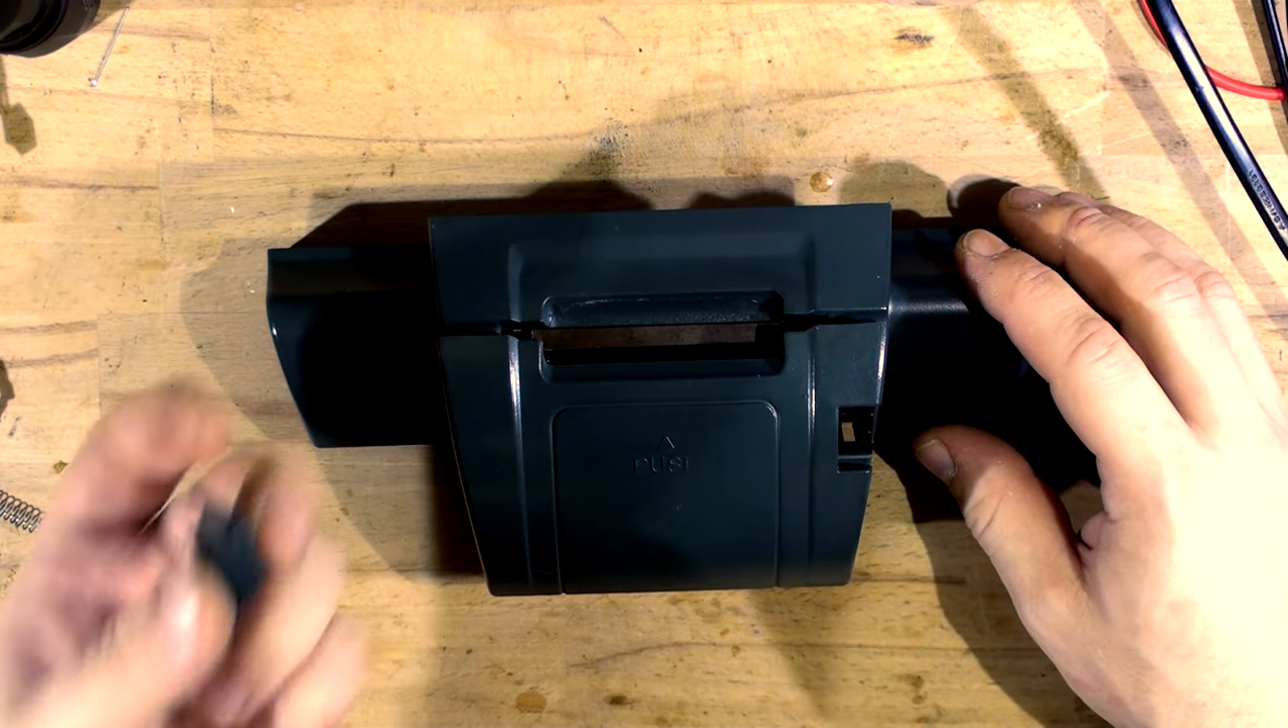Here is the printer assembly it's not closed because i haven't installed the button yet.